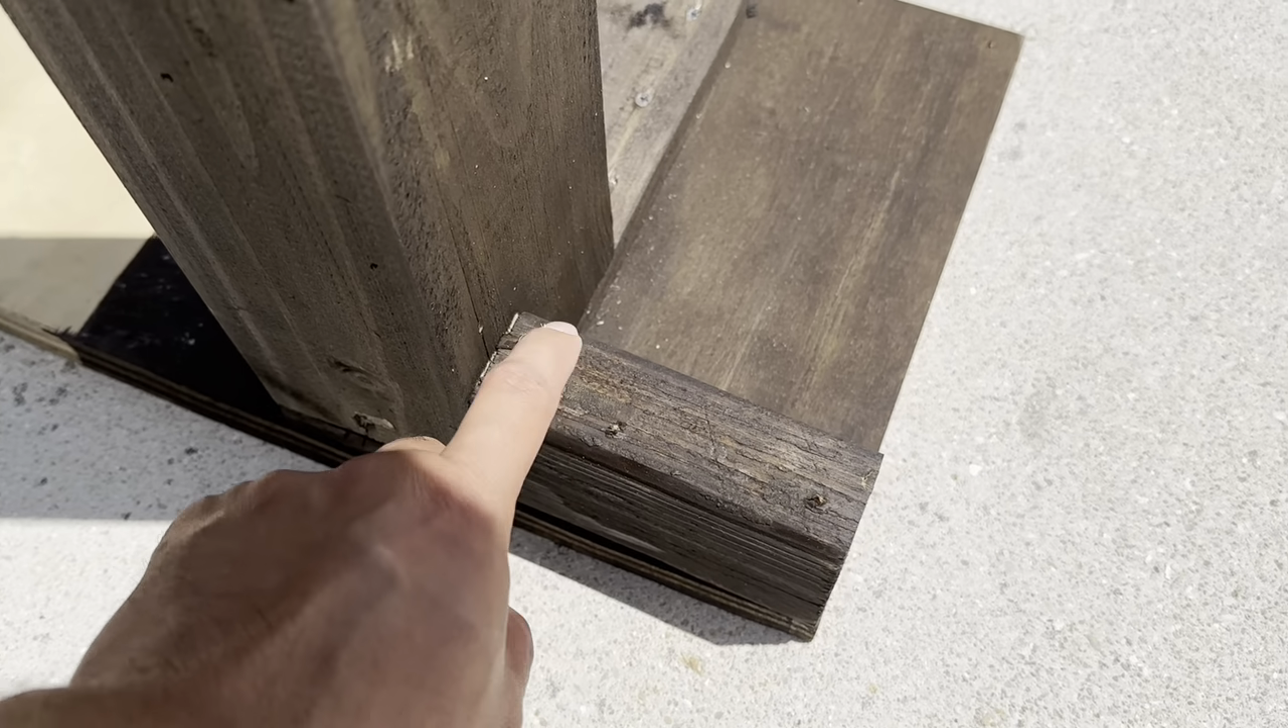Also i added at the bottom here a two by four and i cut it right into place and this thing is not moving anywhere guys.